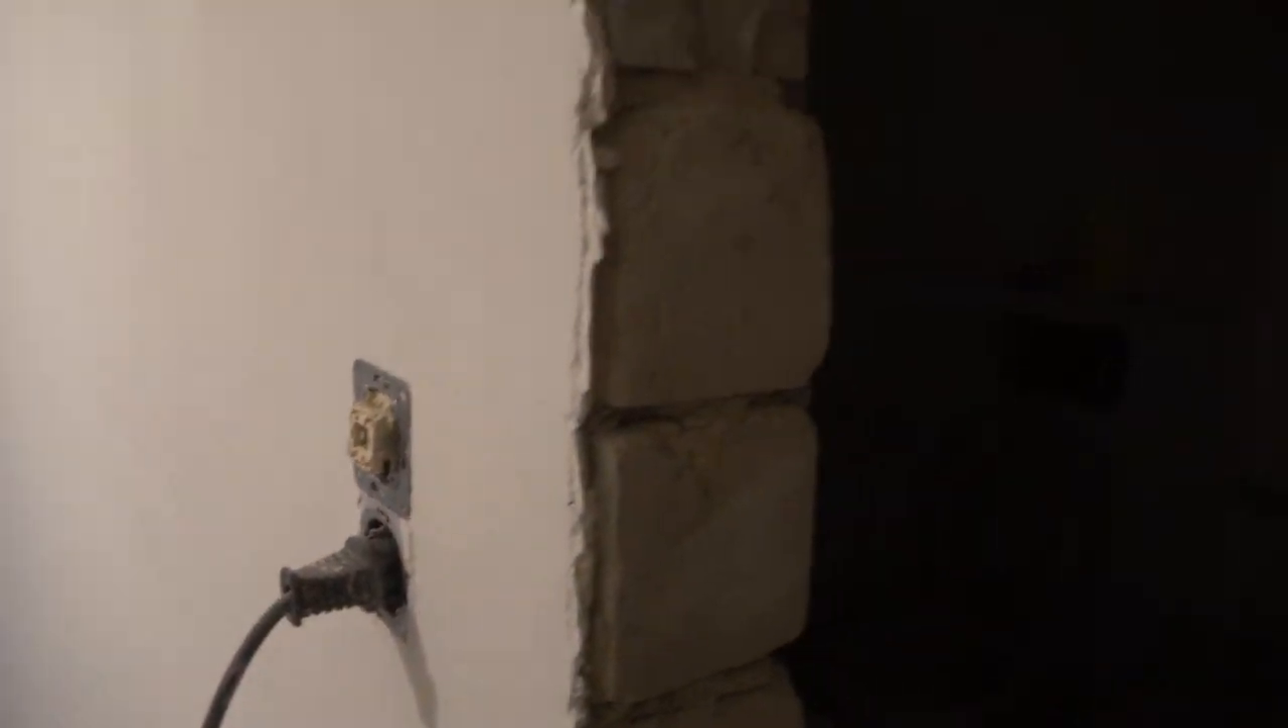Der kontrollschalter fürs badezimmer ist jetzt hier fehlt aber dementsprechend auch die abdeckung.